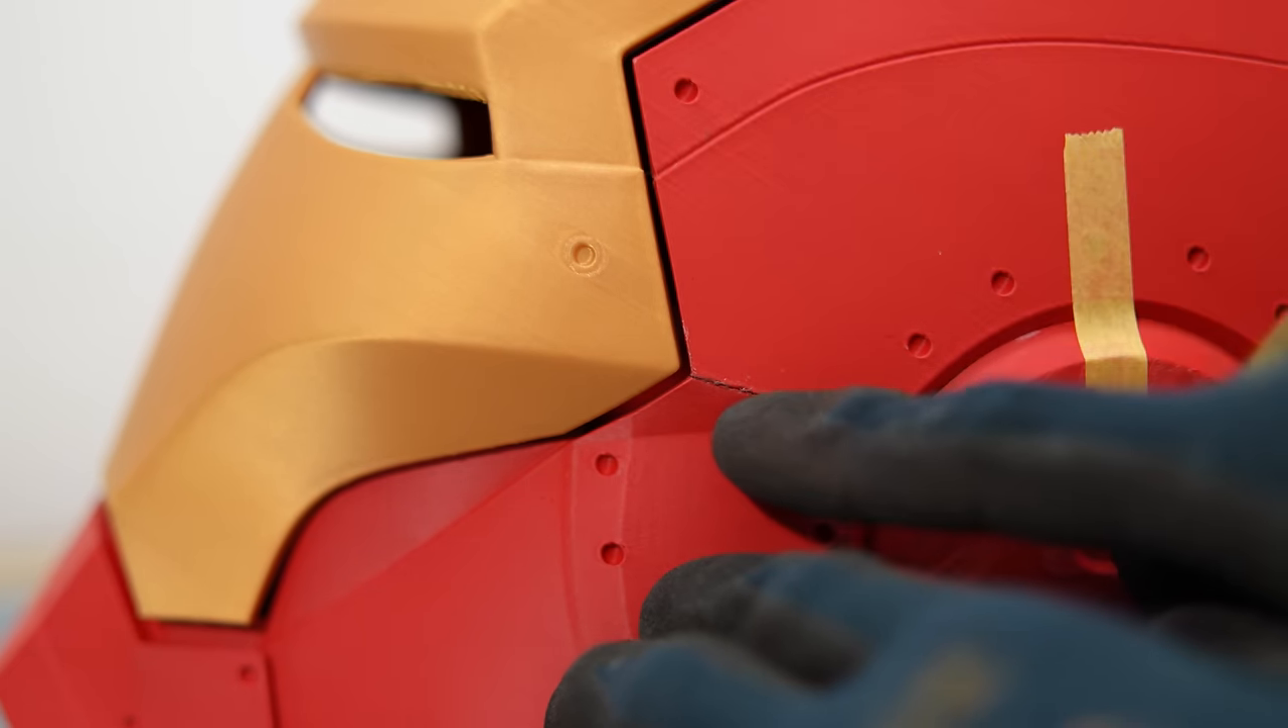Somehow there are quite some large gaps everywhere.